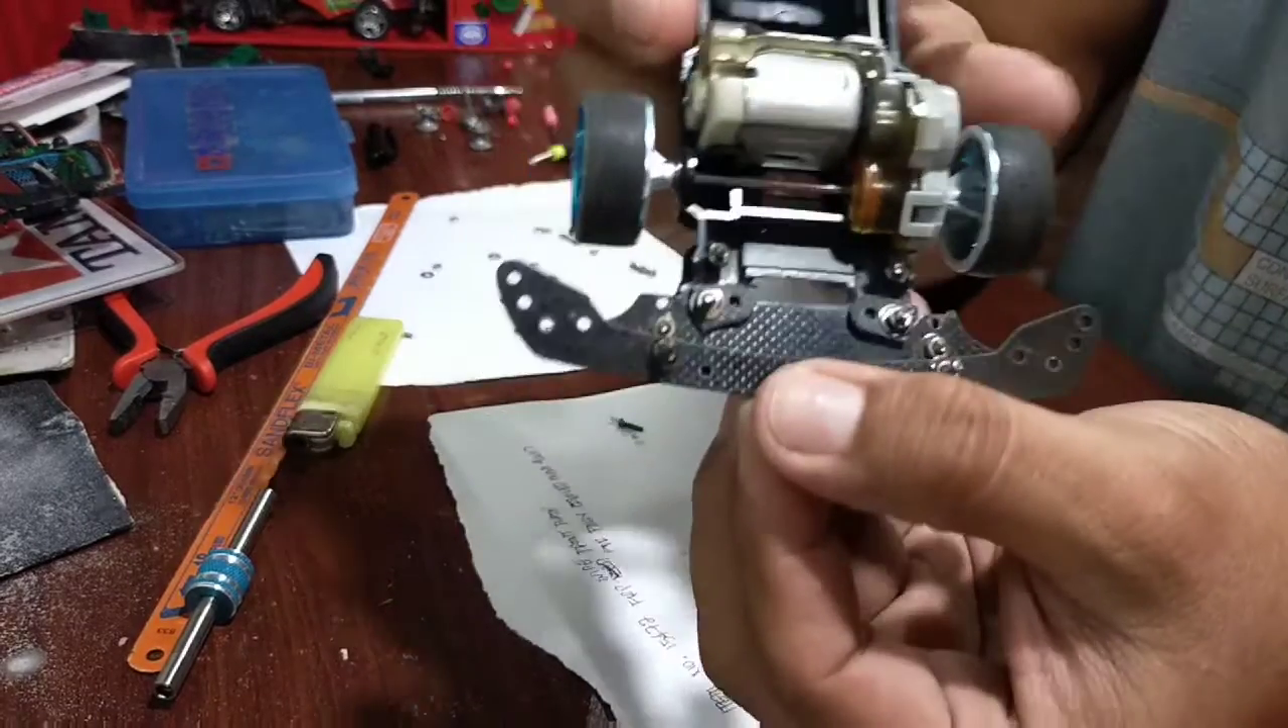So tapos na tayo Sa bumper nya Nakabit na natin Yung bumper nya.